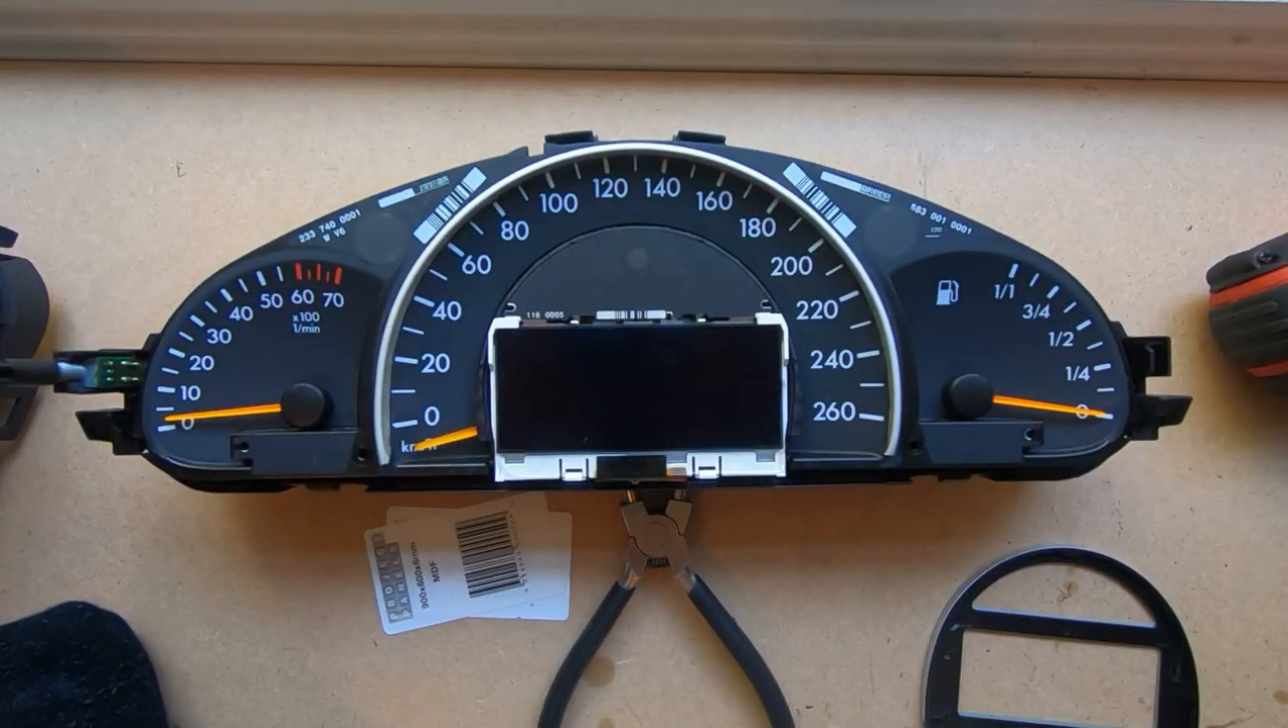So, I've already installed the silver bezel here.